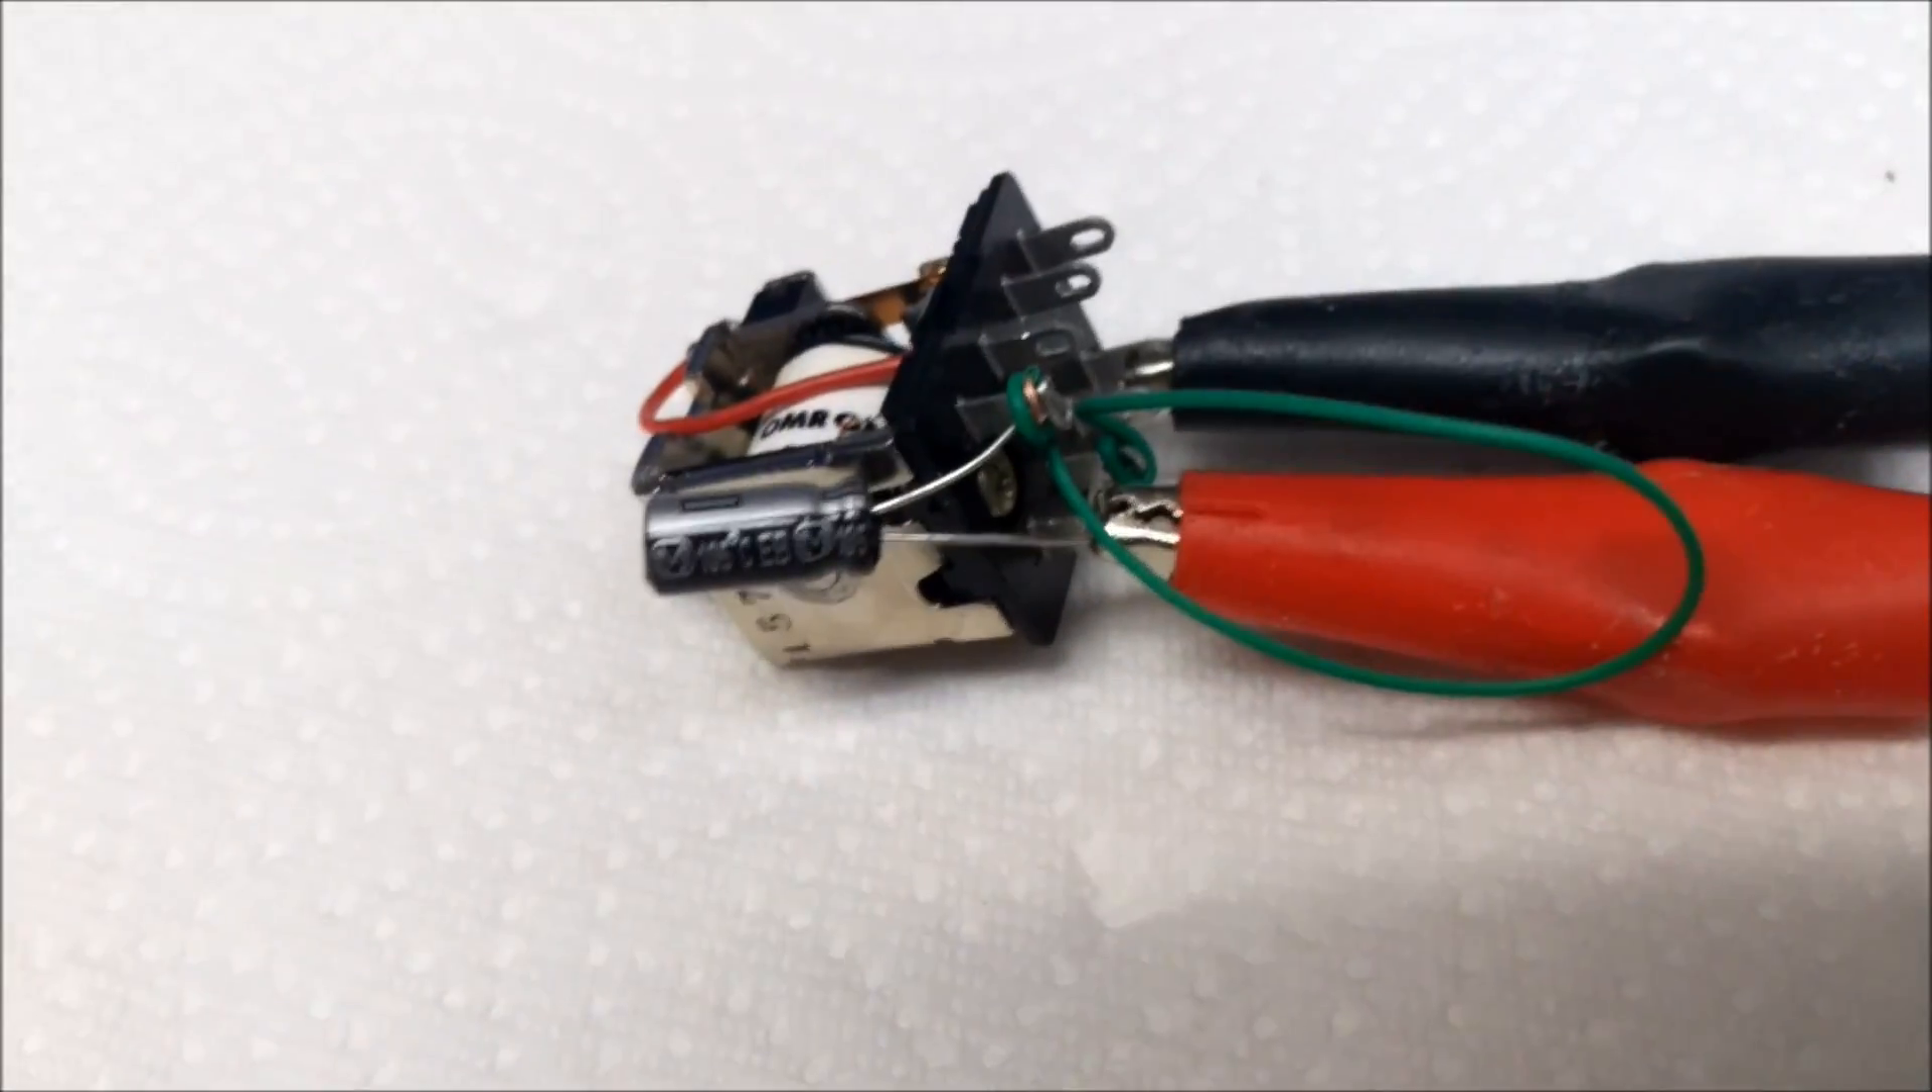So what I've done is I've got a capacitor wired up across the coil.